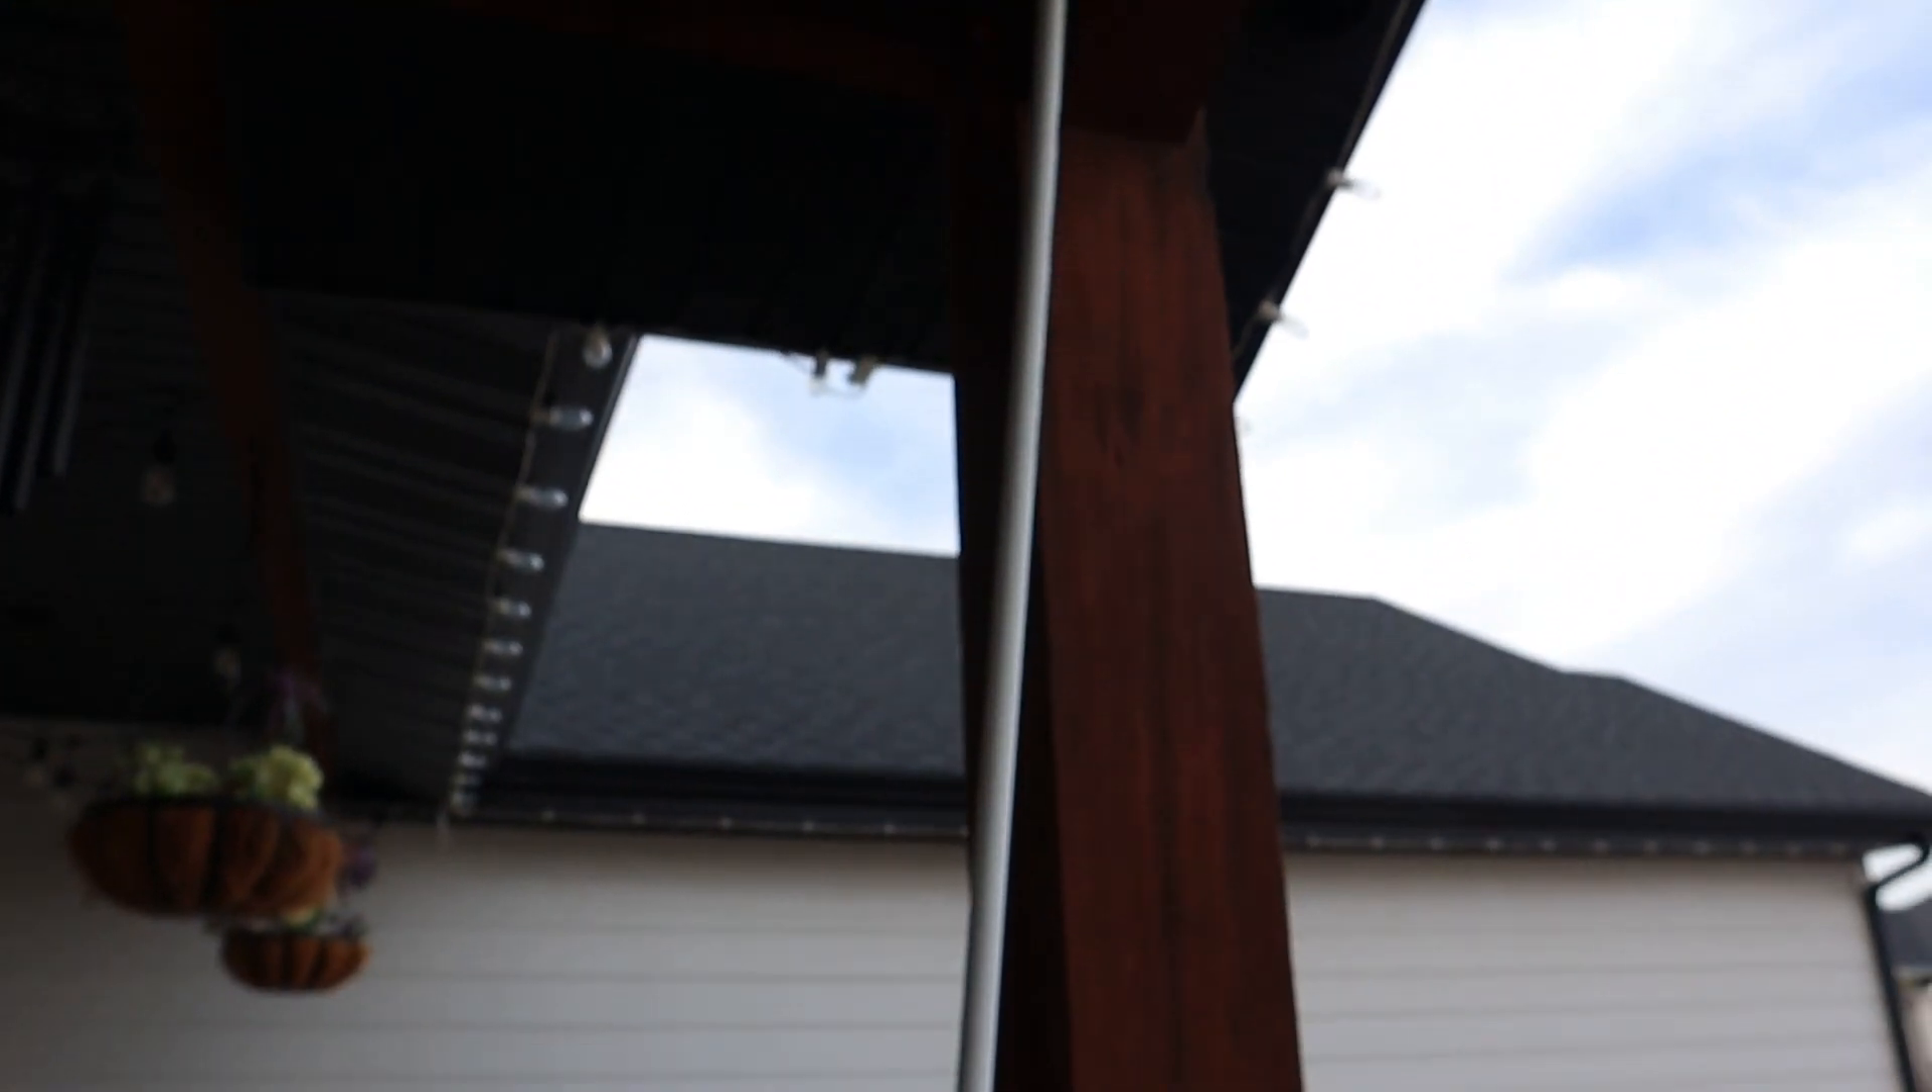So the first thing I'm going to do is I'm gonna measure this PVC pipe because you can see it is way too long. It goes all the way up to the rooftop.